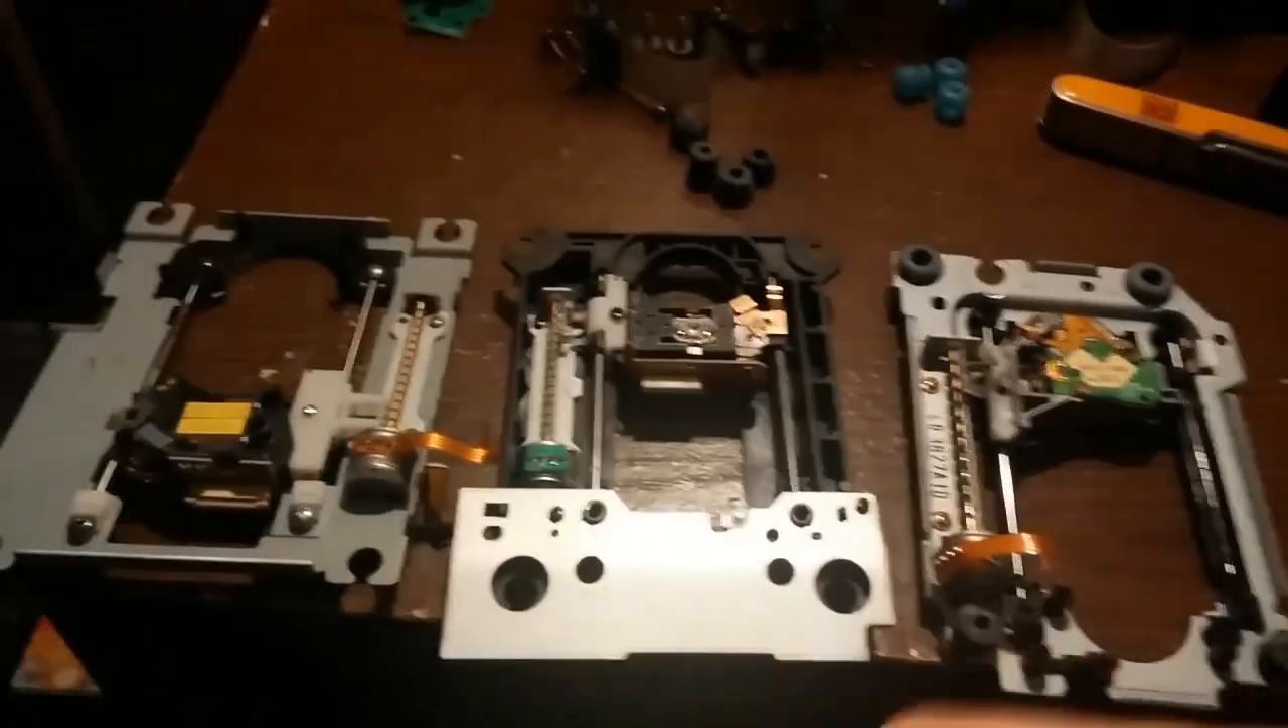So I got all three CD drives here ripped apart.